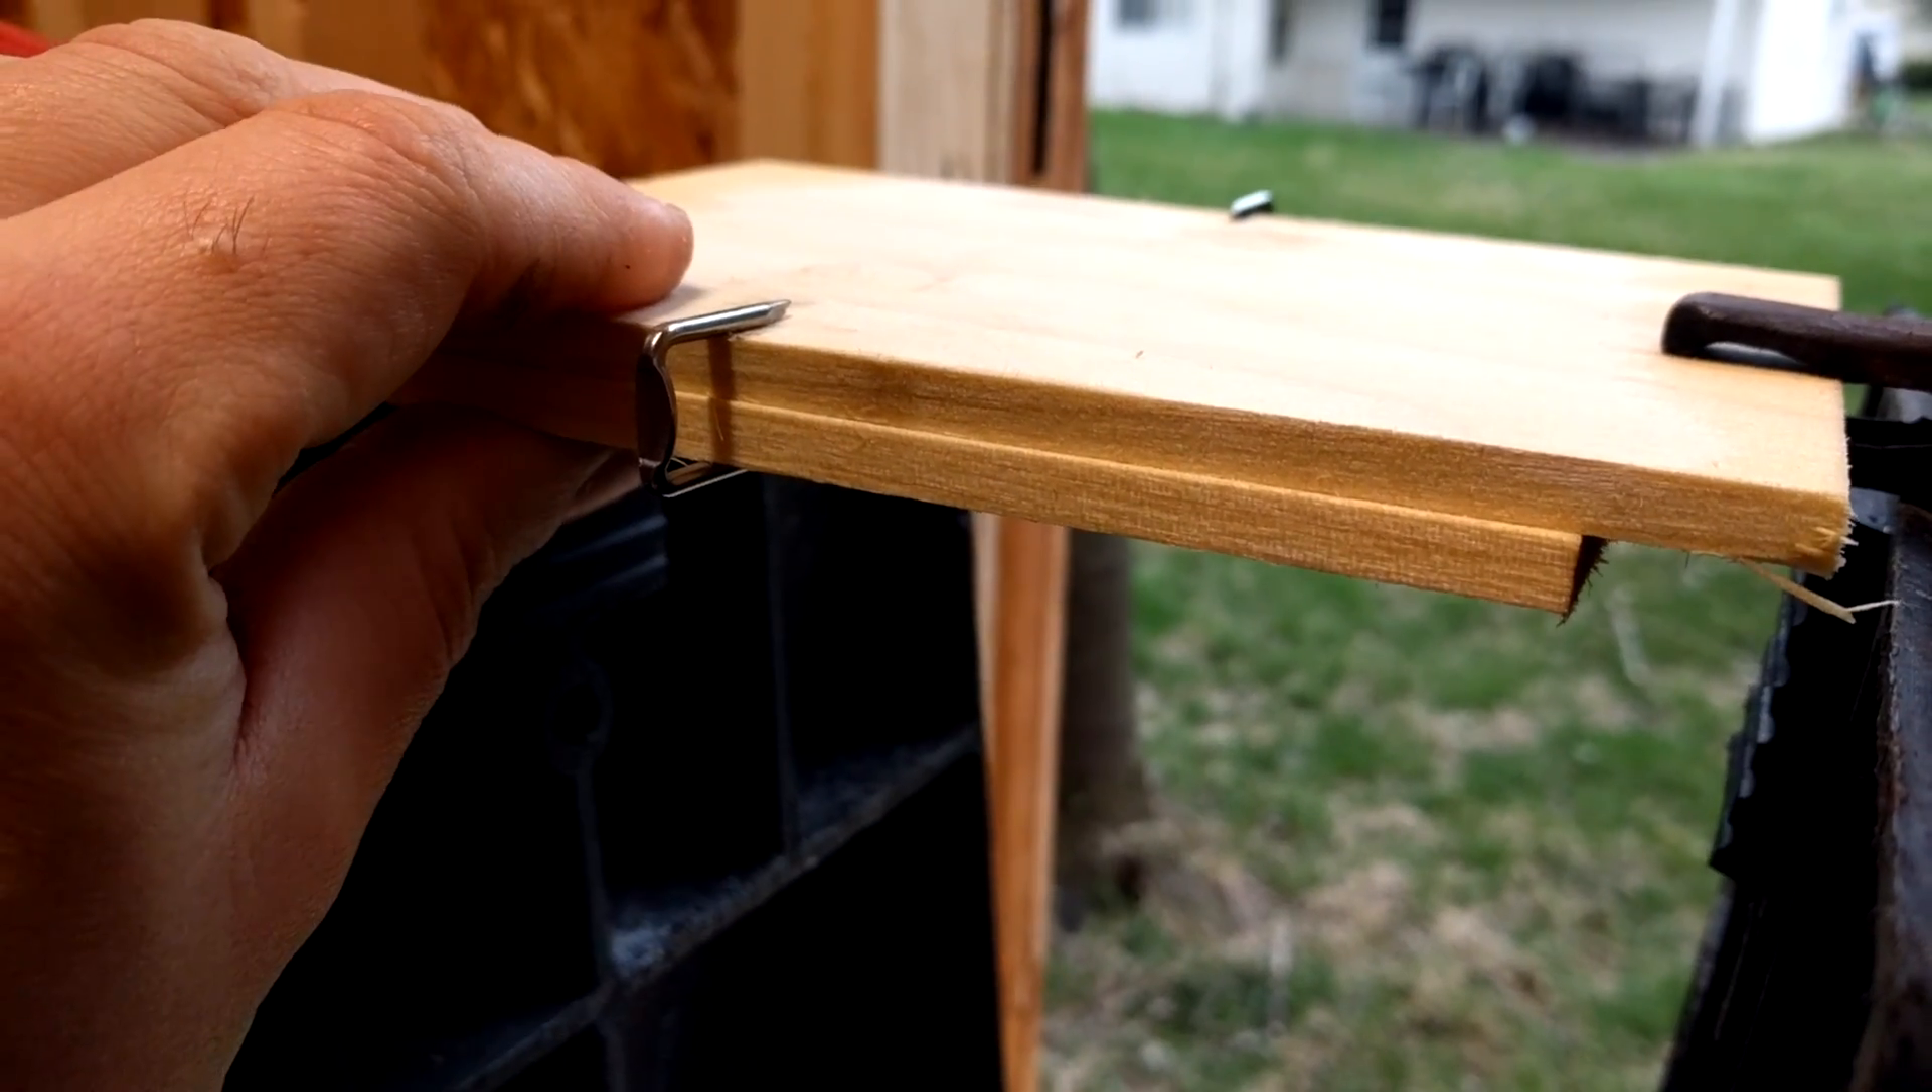Boards are offset just enough to get the clips and the only places I've wet are between the two boards where they touch.